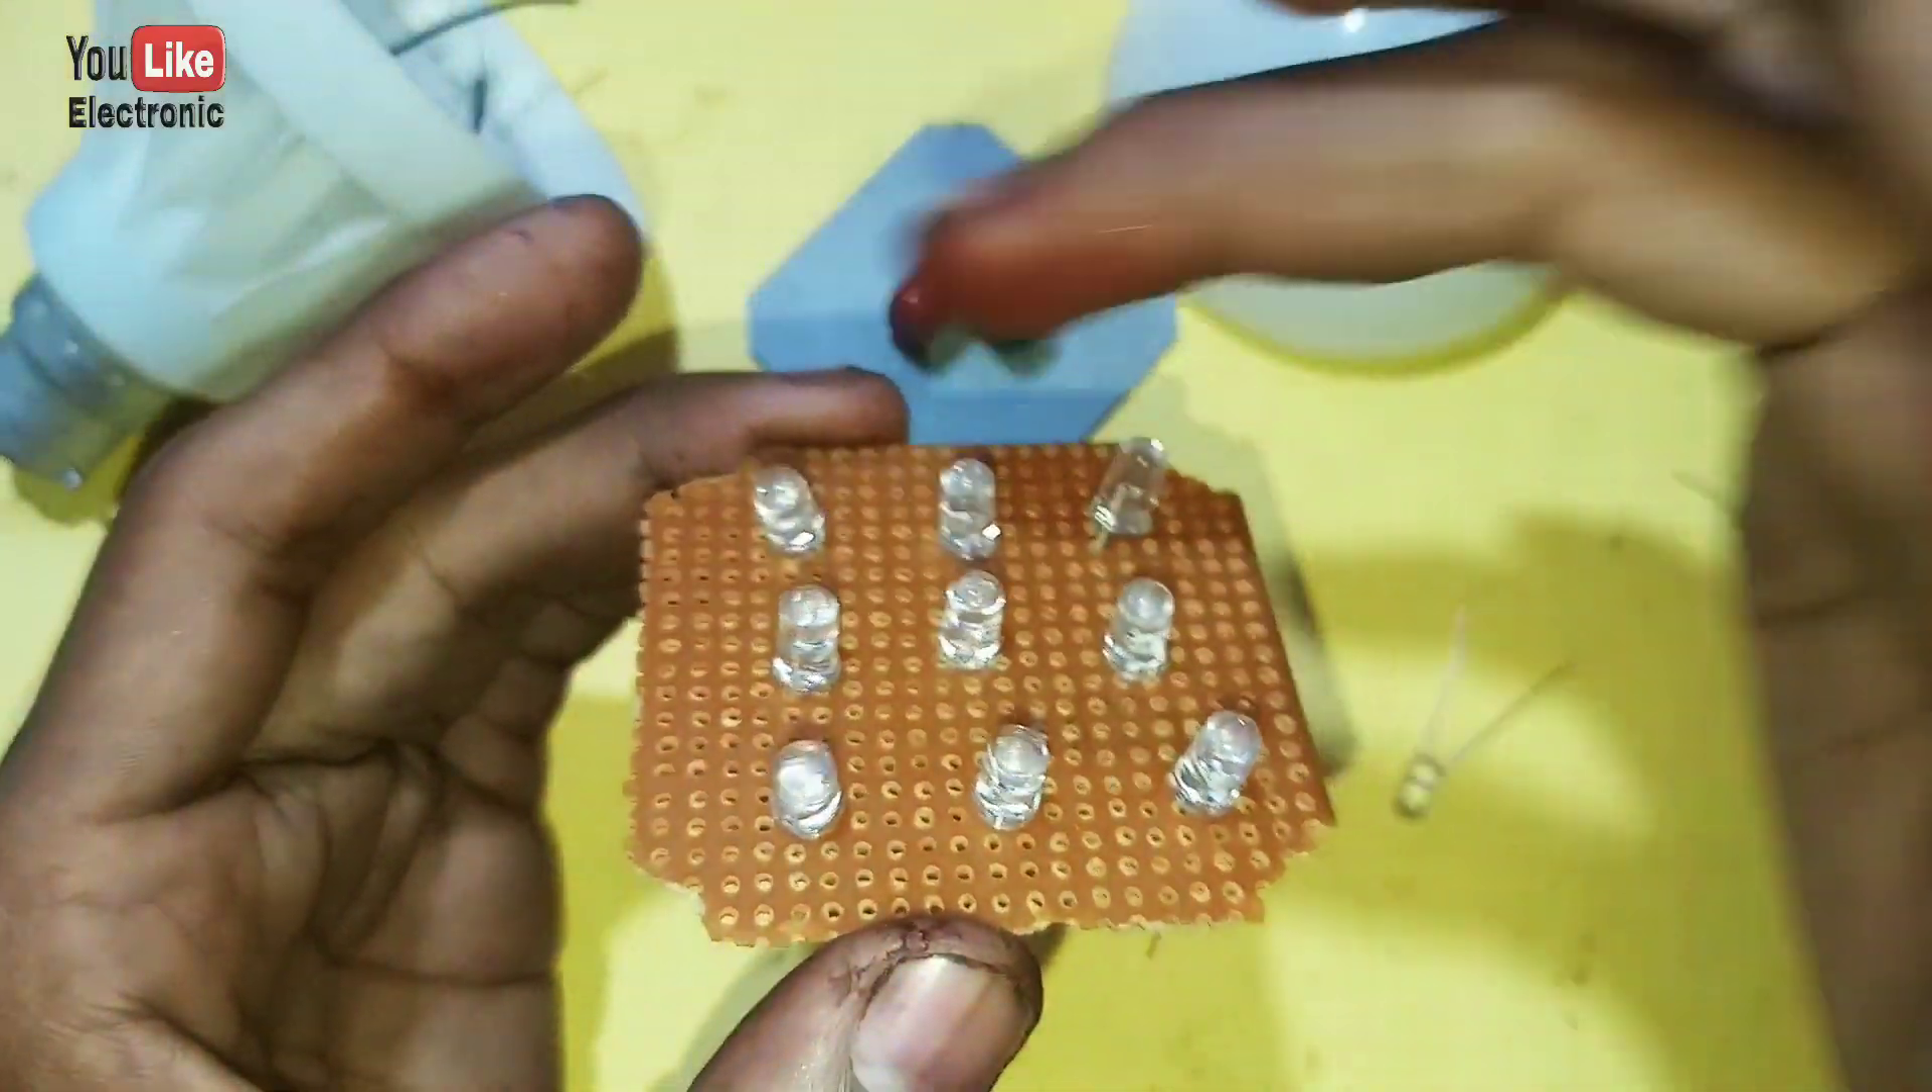इस तरीका से LED को लगा लेना दोस्तों जैसा कि देख सकते हैं मैंने यहां पर 9 LED यूज किया है।